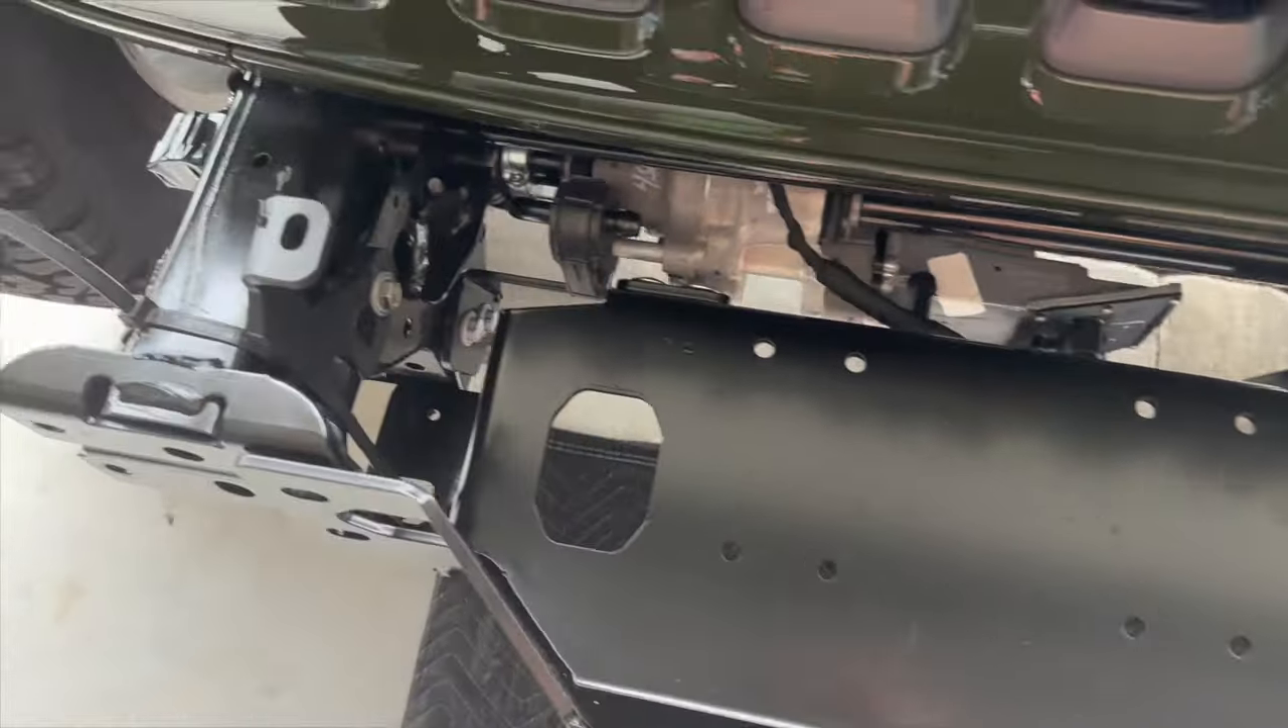All right the plate is in.